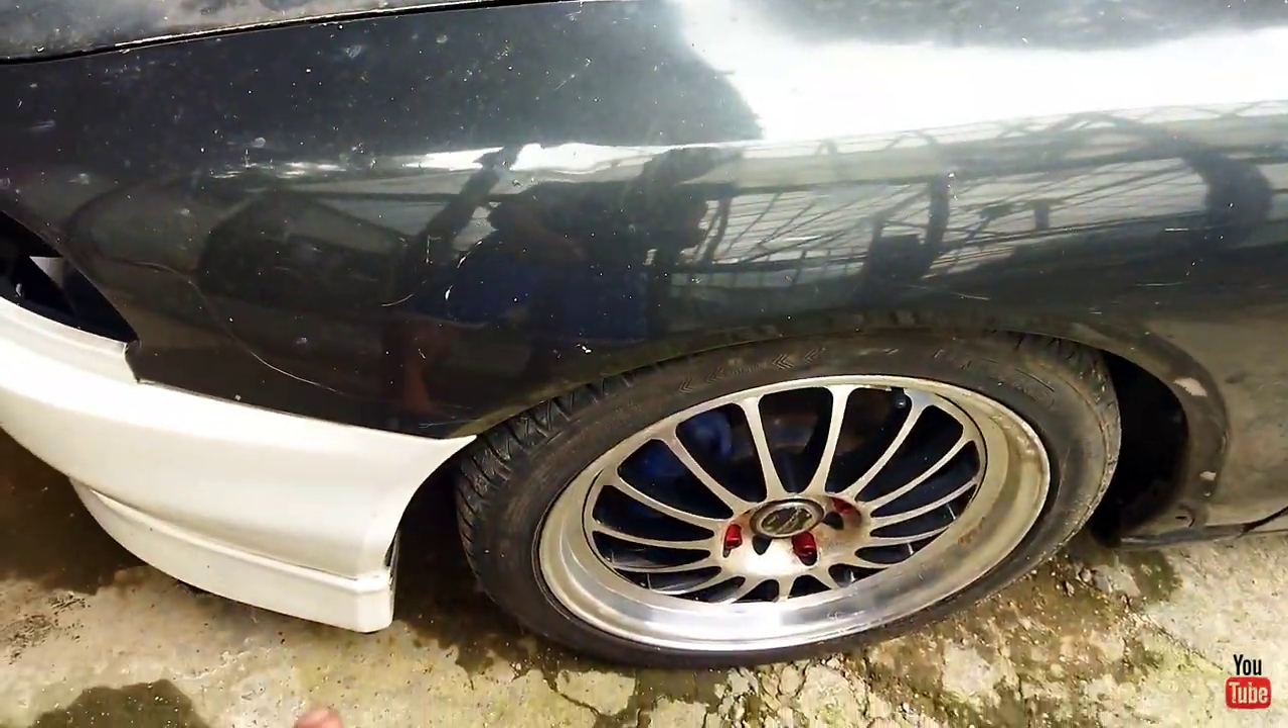So, ito Kinabit ko na yung side fender nya.